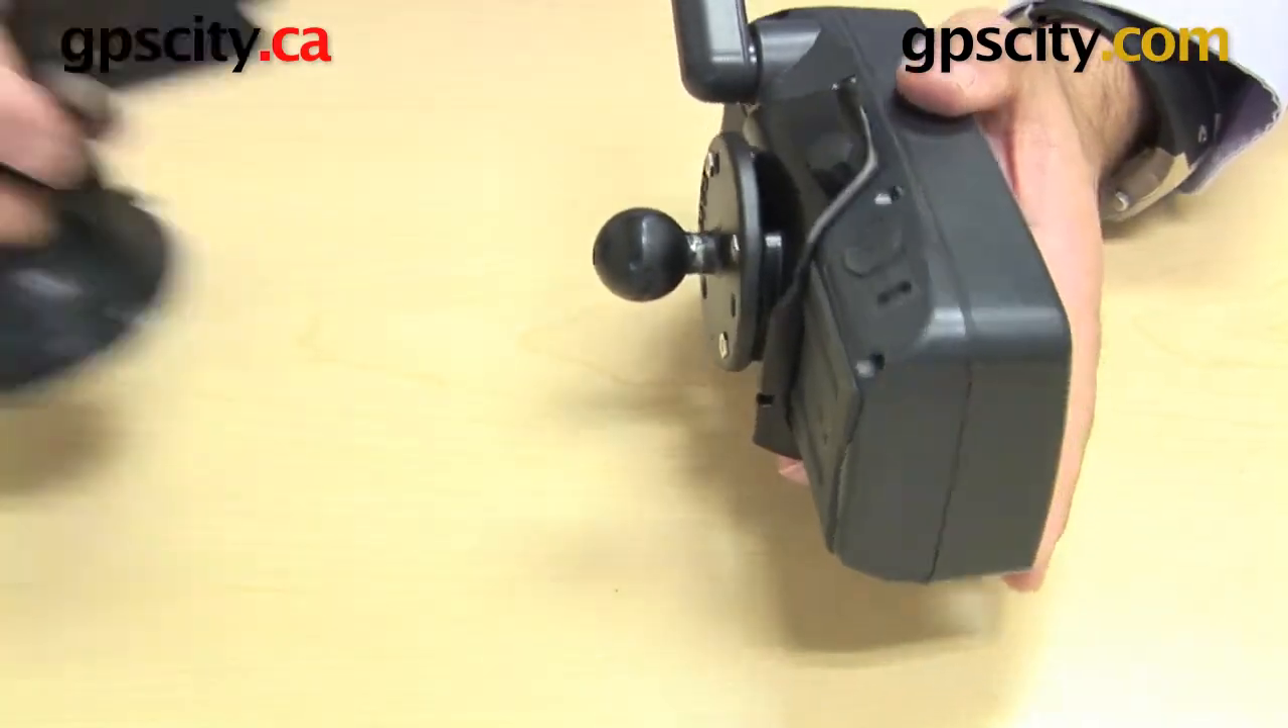I now have a RAM ball on the back of this cradle.